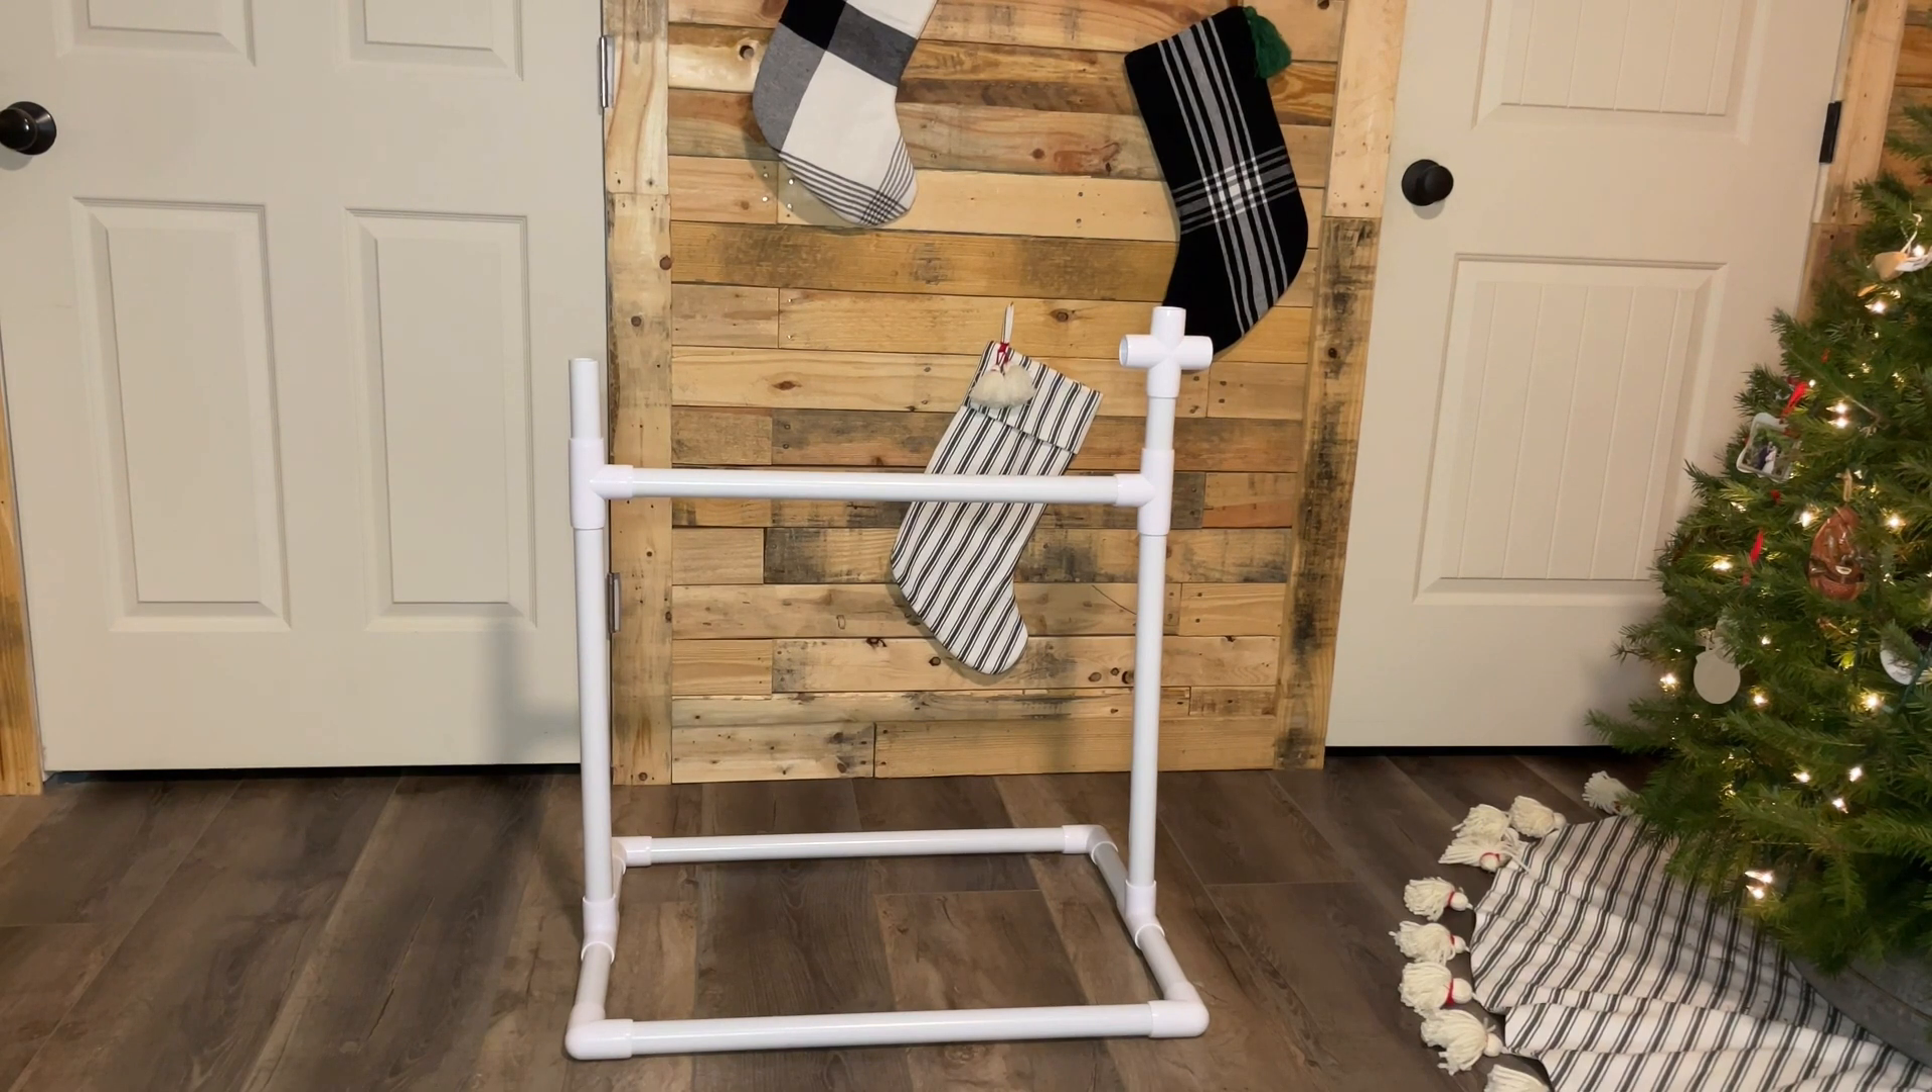The top and base of your structure put together should look like this.